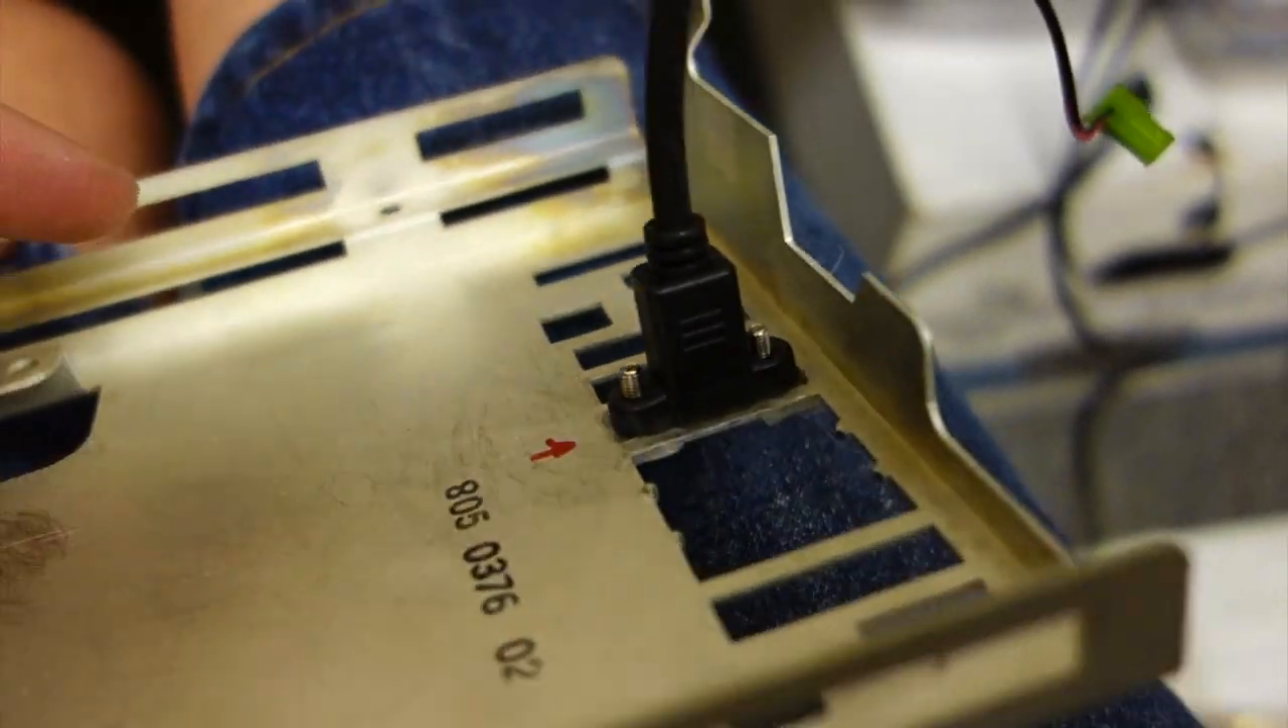Okay I got the little panel mount USB thing attached.